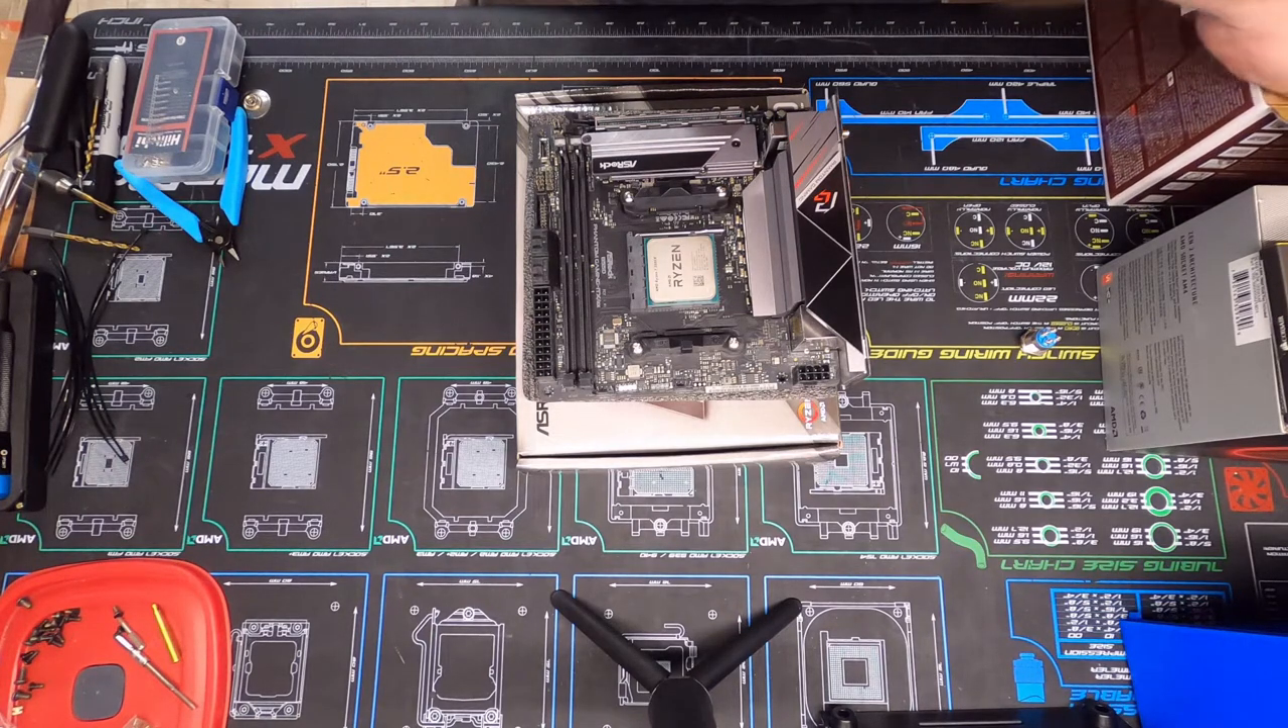Okay guys I got the CPU put in here real quick.